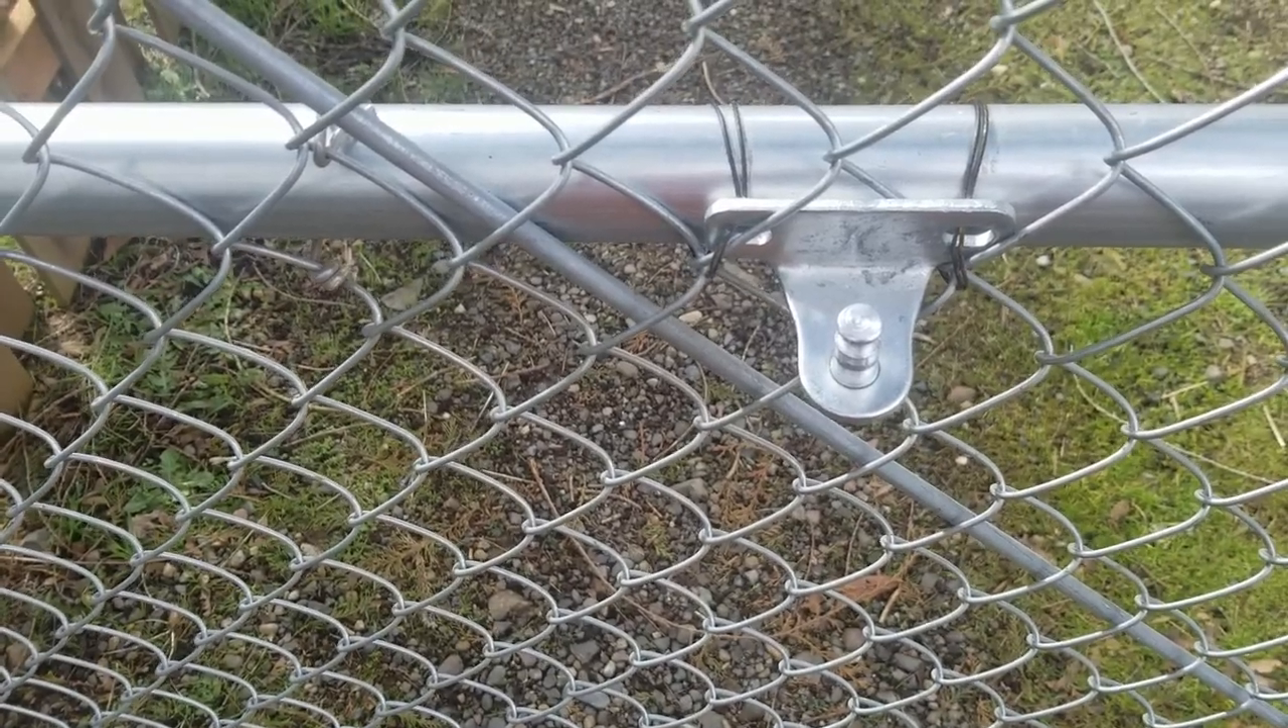I'm gonna be attaching this somehow more permanently but right now I just have bailing wire.